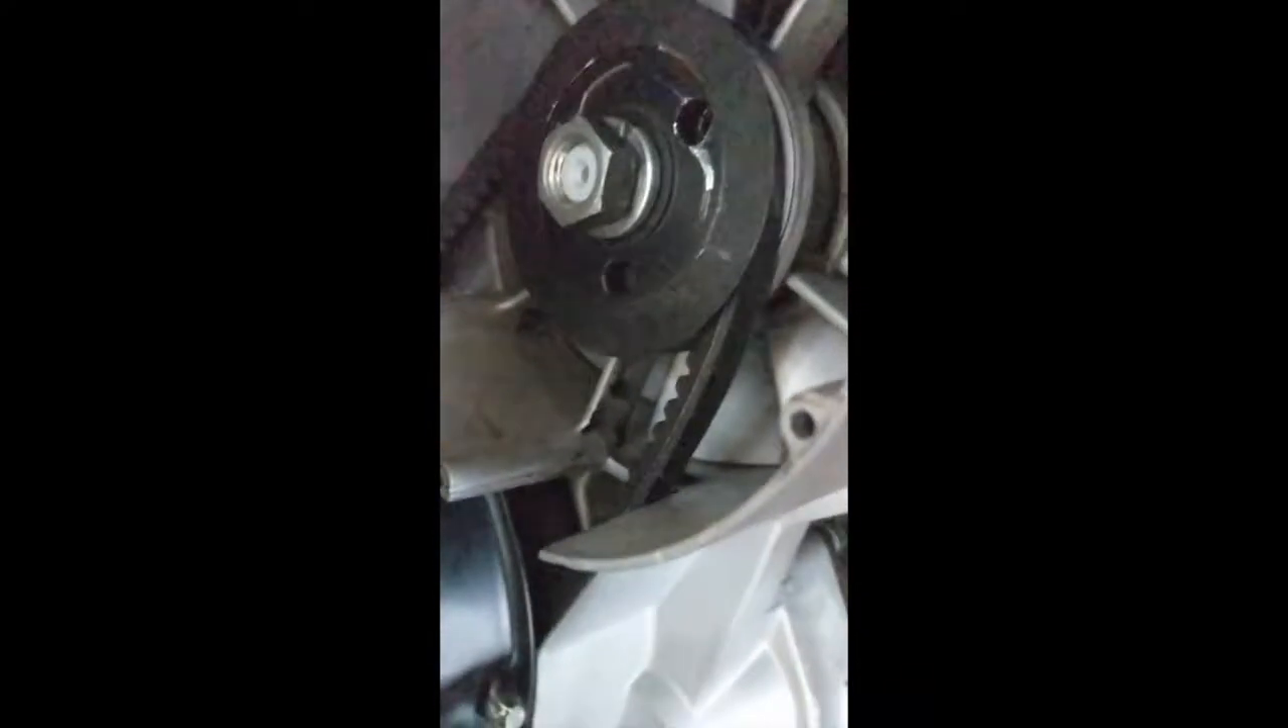Okay, so I got the two pulley halves back together. I got the nut started on there.